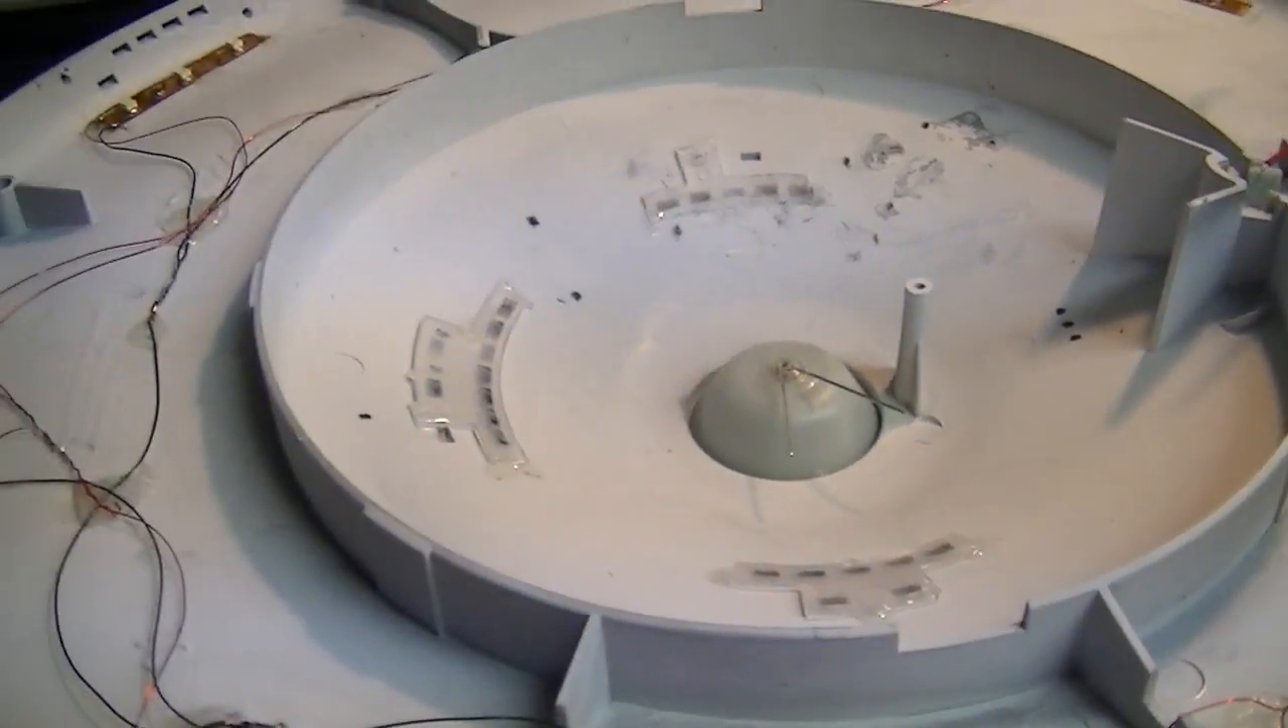You can see I'm starting to put the window glass in and I've routed some of the wiring here.